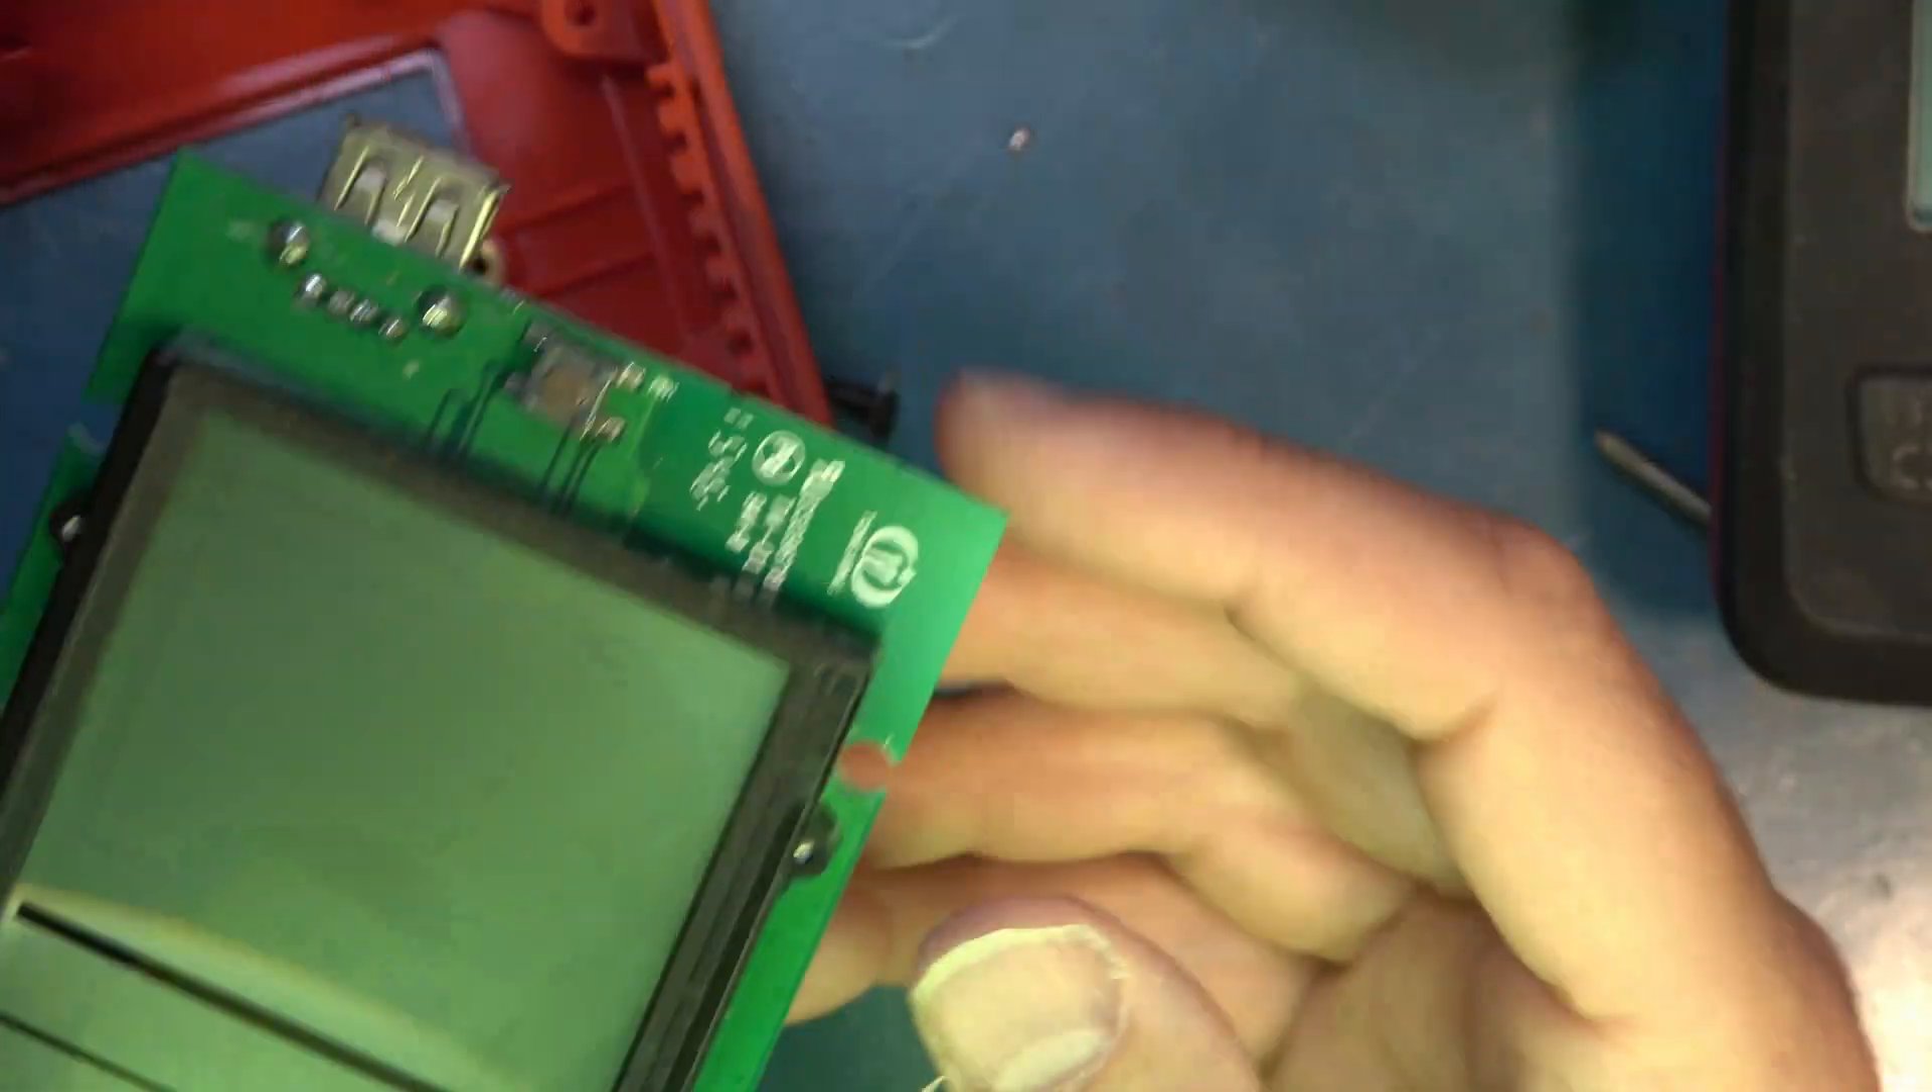Right, I've taken the PCB out of the case, just to give myself slightly better access.